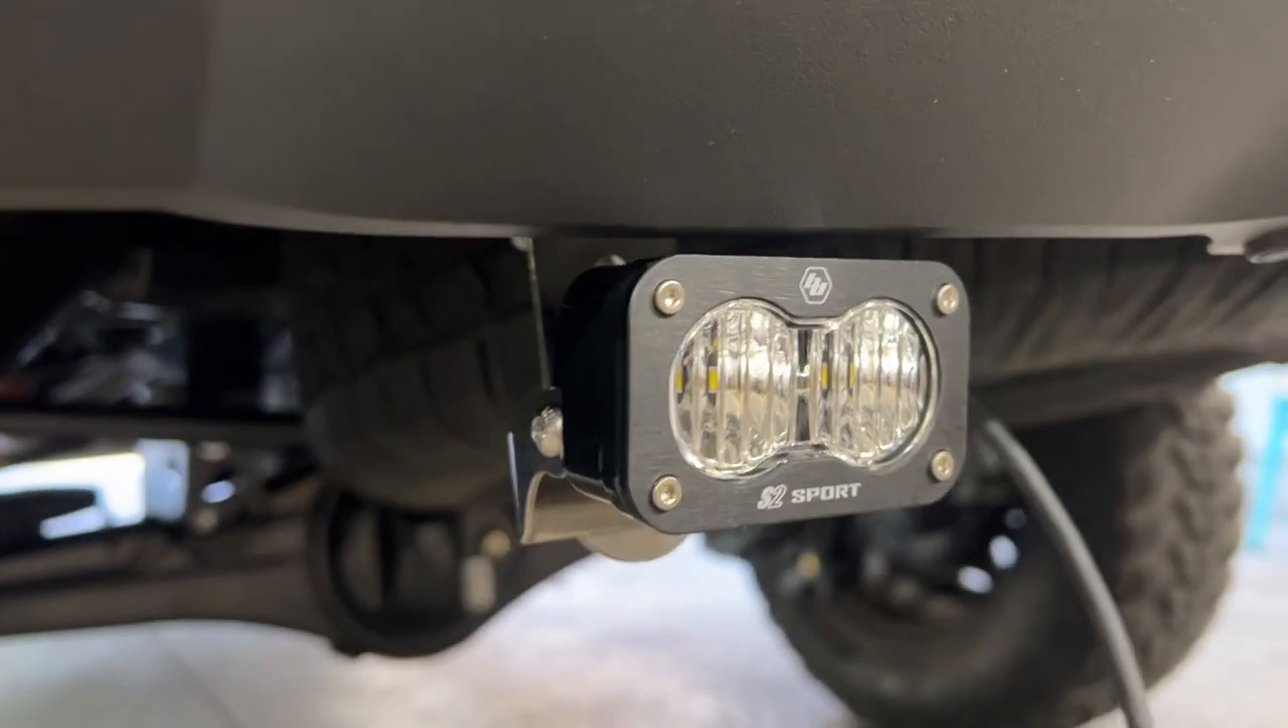It's all tightened down. In position, the perfect clearance between the bumper there and the light itself.